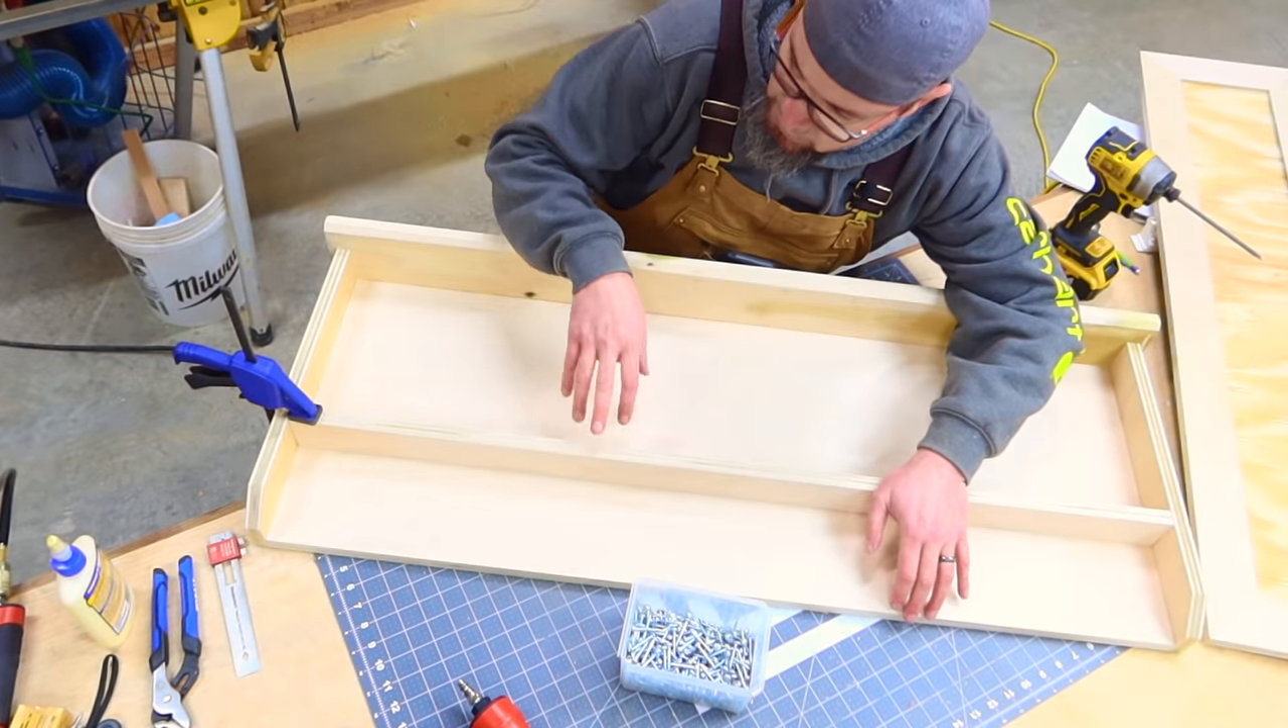With our divider where it needs to be, I just have a clamp on one end just to hold that still.